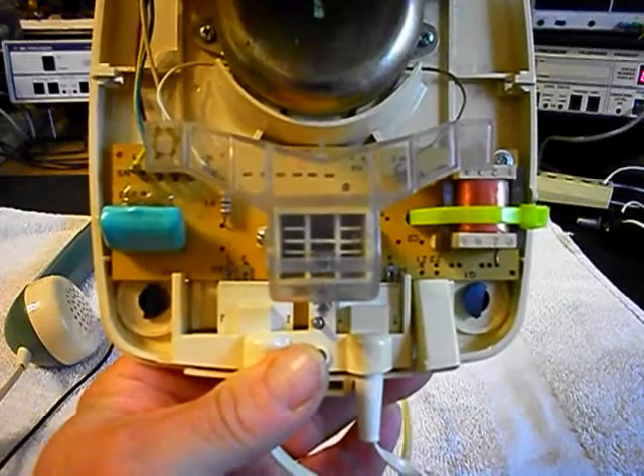Now, on the transformer, we went ahead and installed our tie.